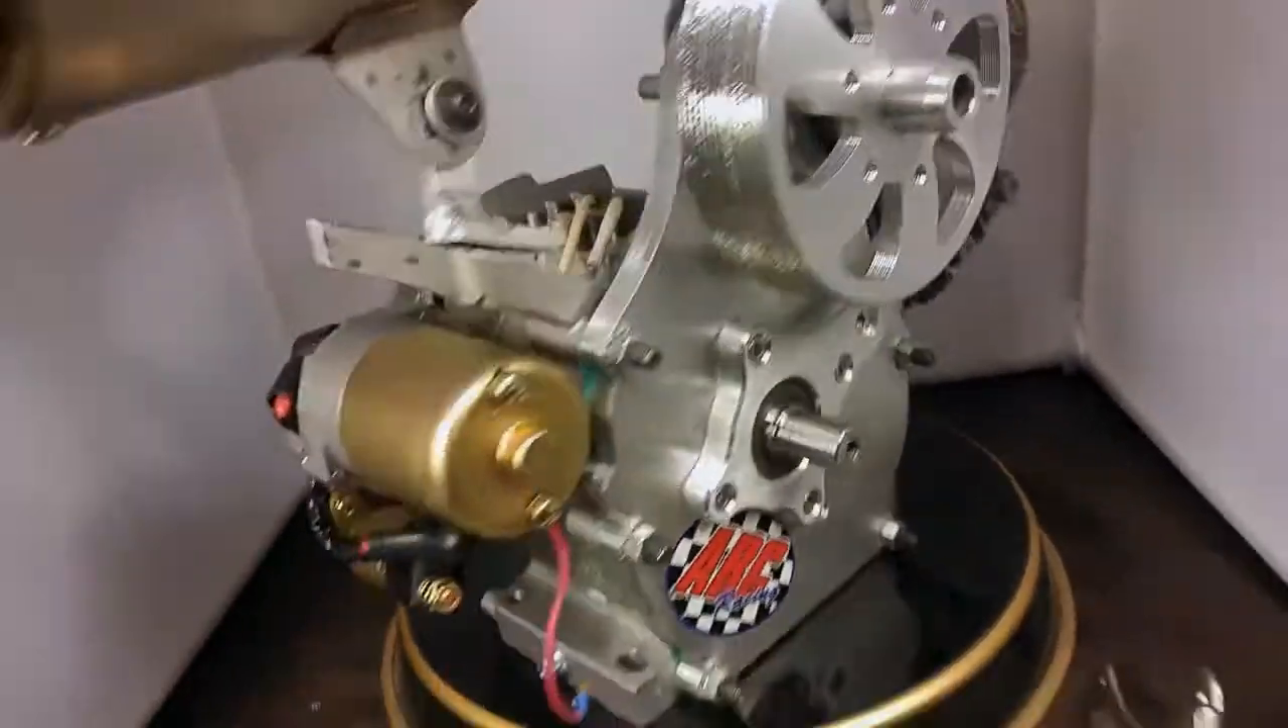I have the front plate all reassembled and the engine is closed.